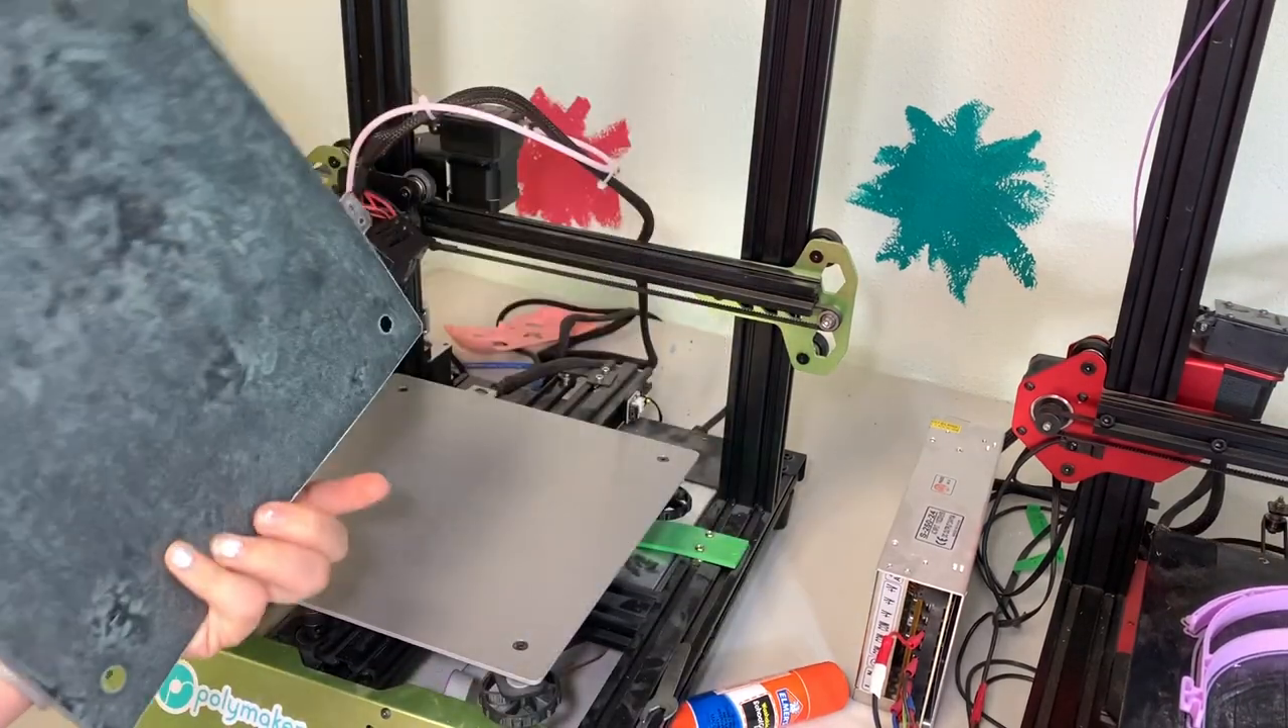So, there is the nice bed. This came off pretty simple.